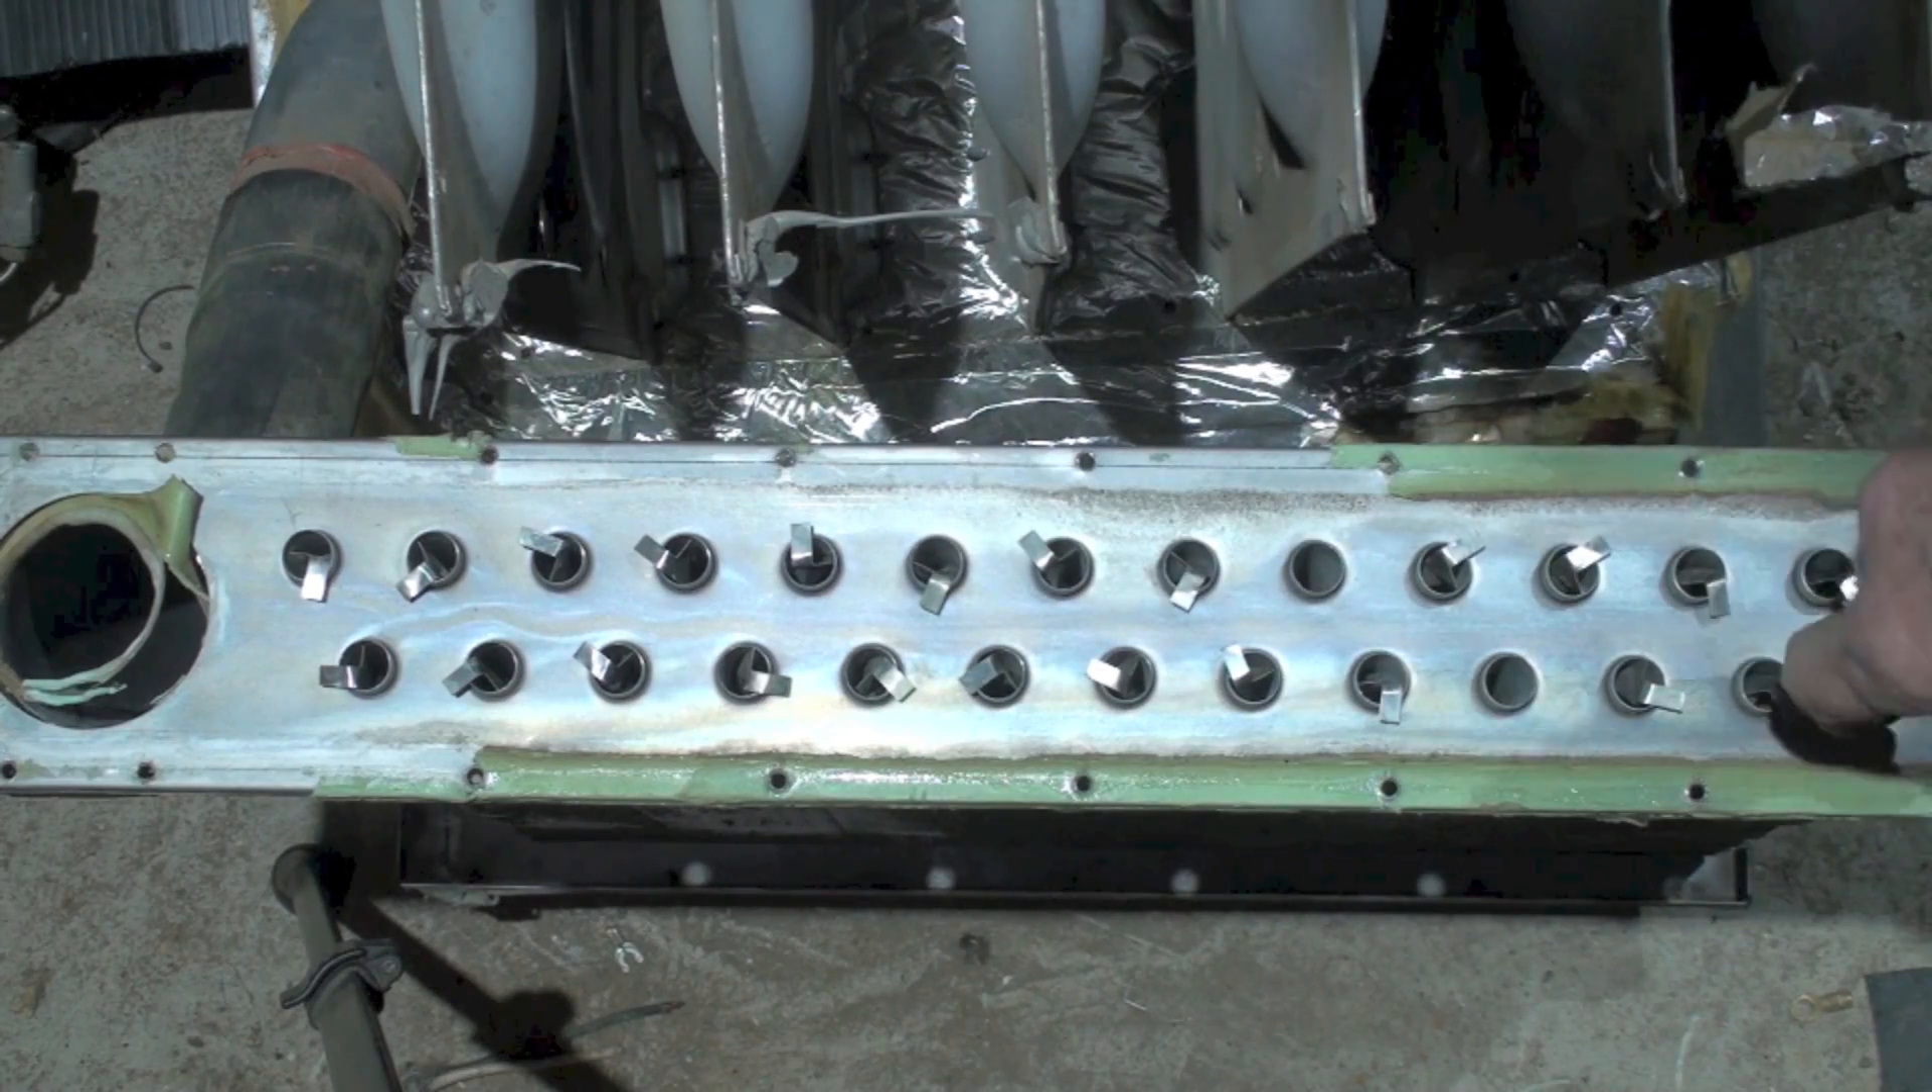Okay here you can see with this manifold cover taken off there's all these little pipes along here and of course they go through that air conditioning coil and are extracted out the other side.